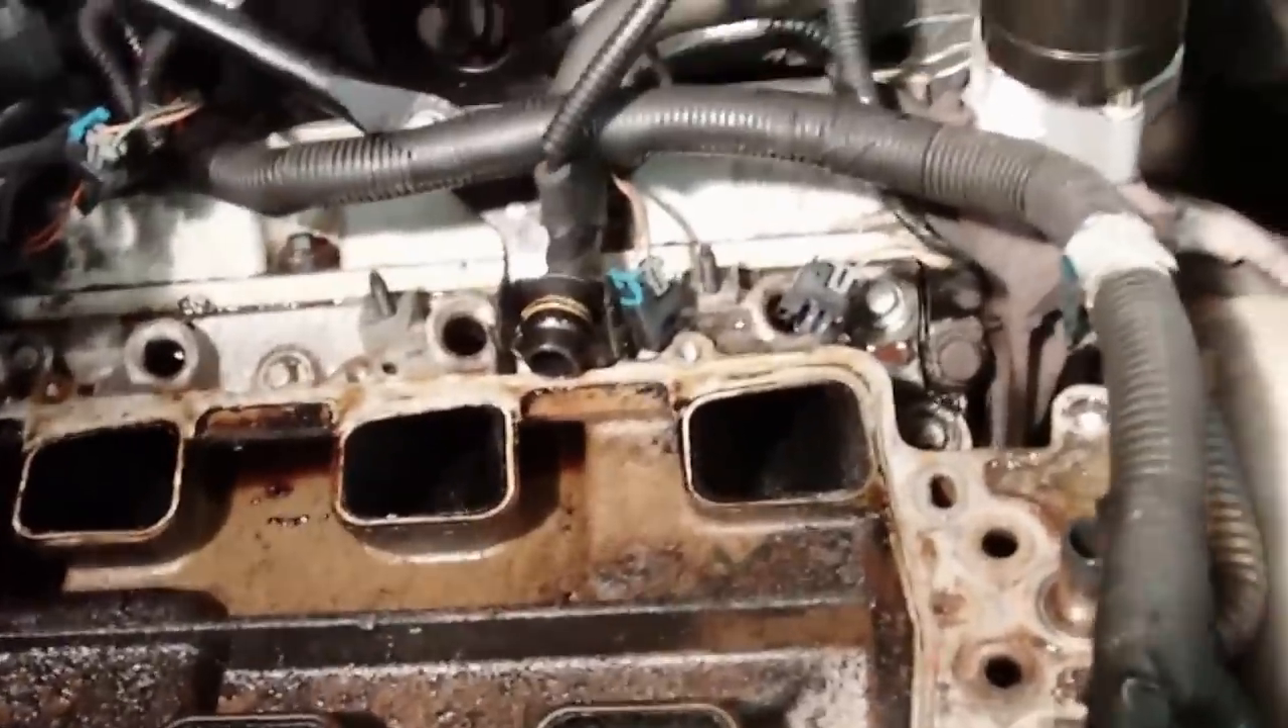Took out the bolts holding on the intake. Pulled that off.